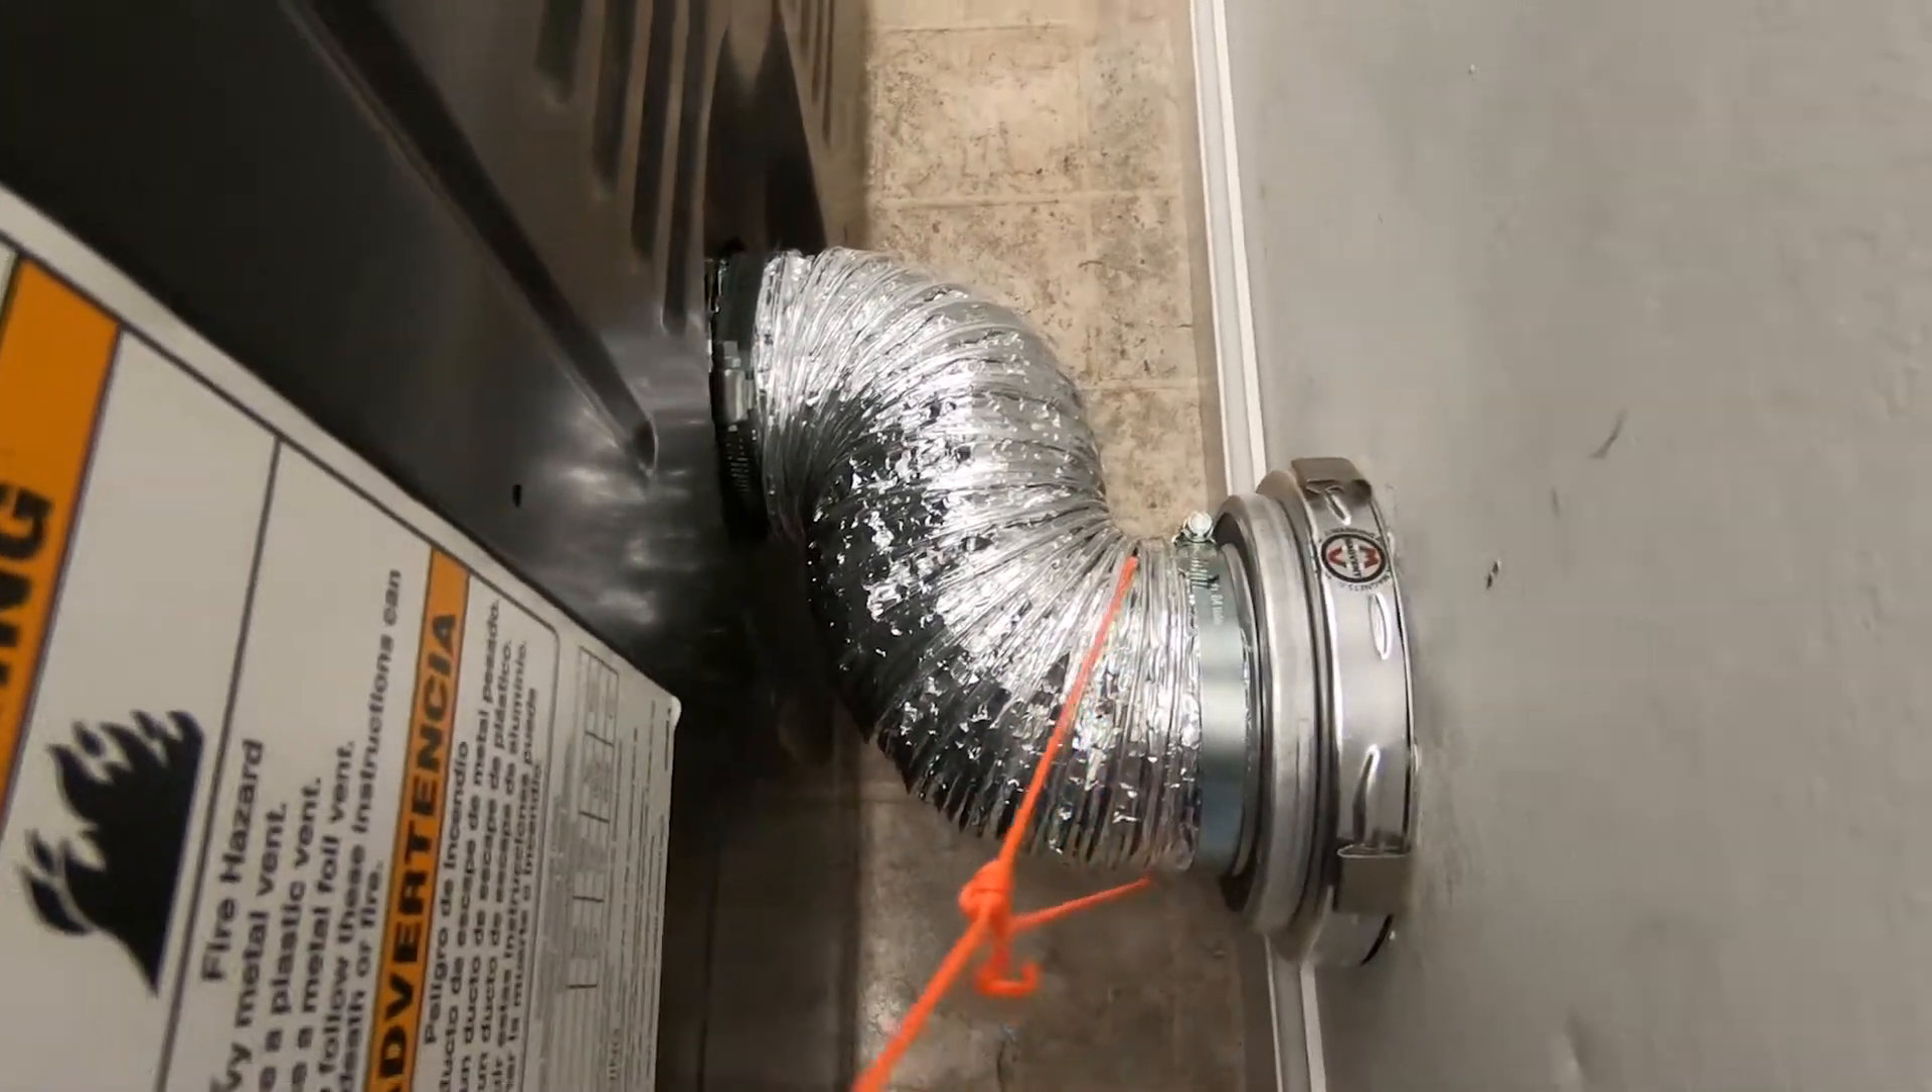Now that we got our MV Flex all hooked up you can see that we were able to utilize the shortest vent path possible while not crushing the duct.